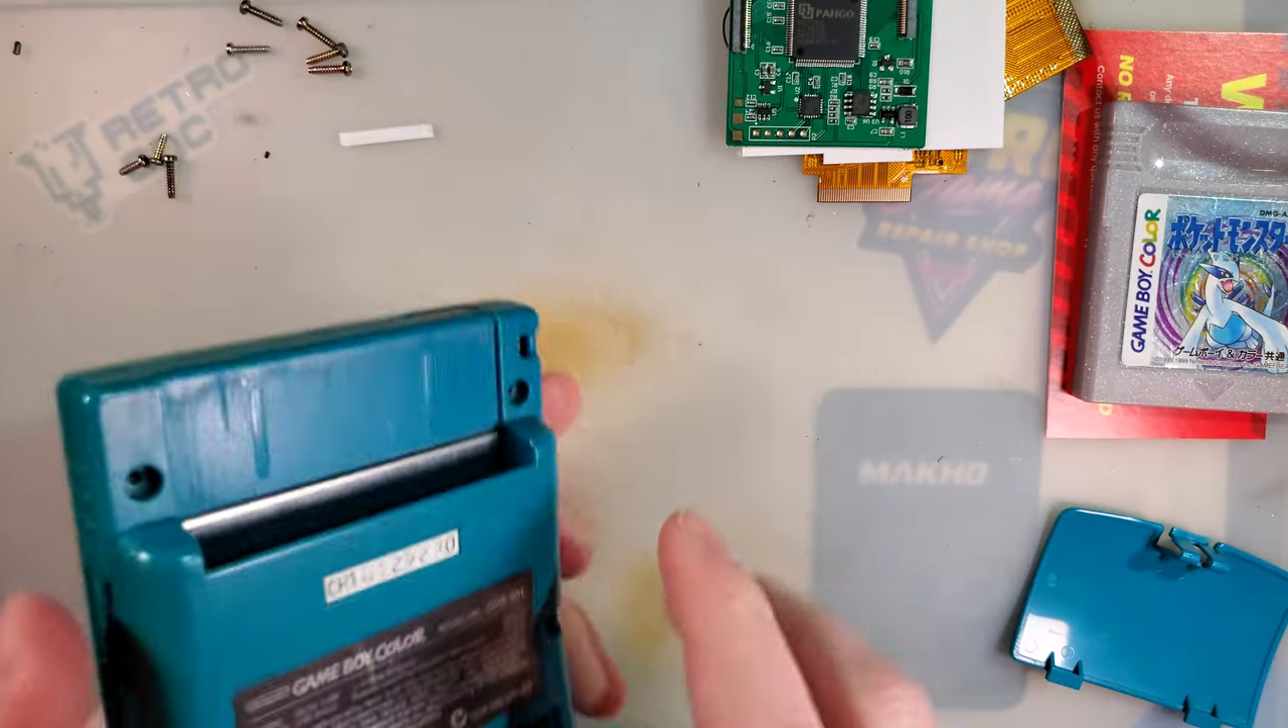I have in the name of expediency already taken out most of the screws.